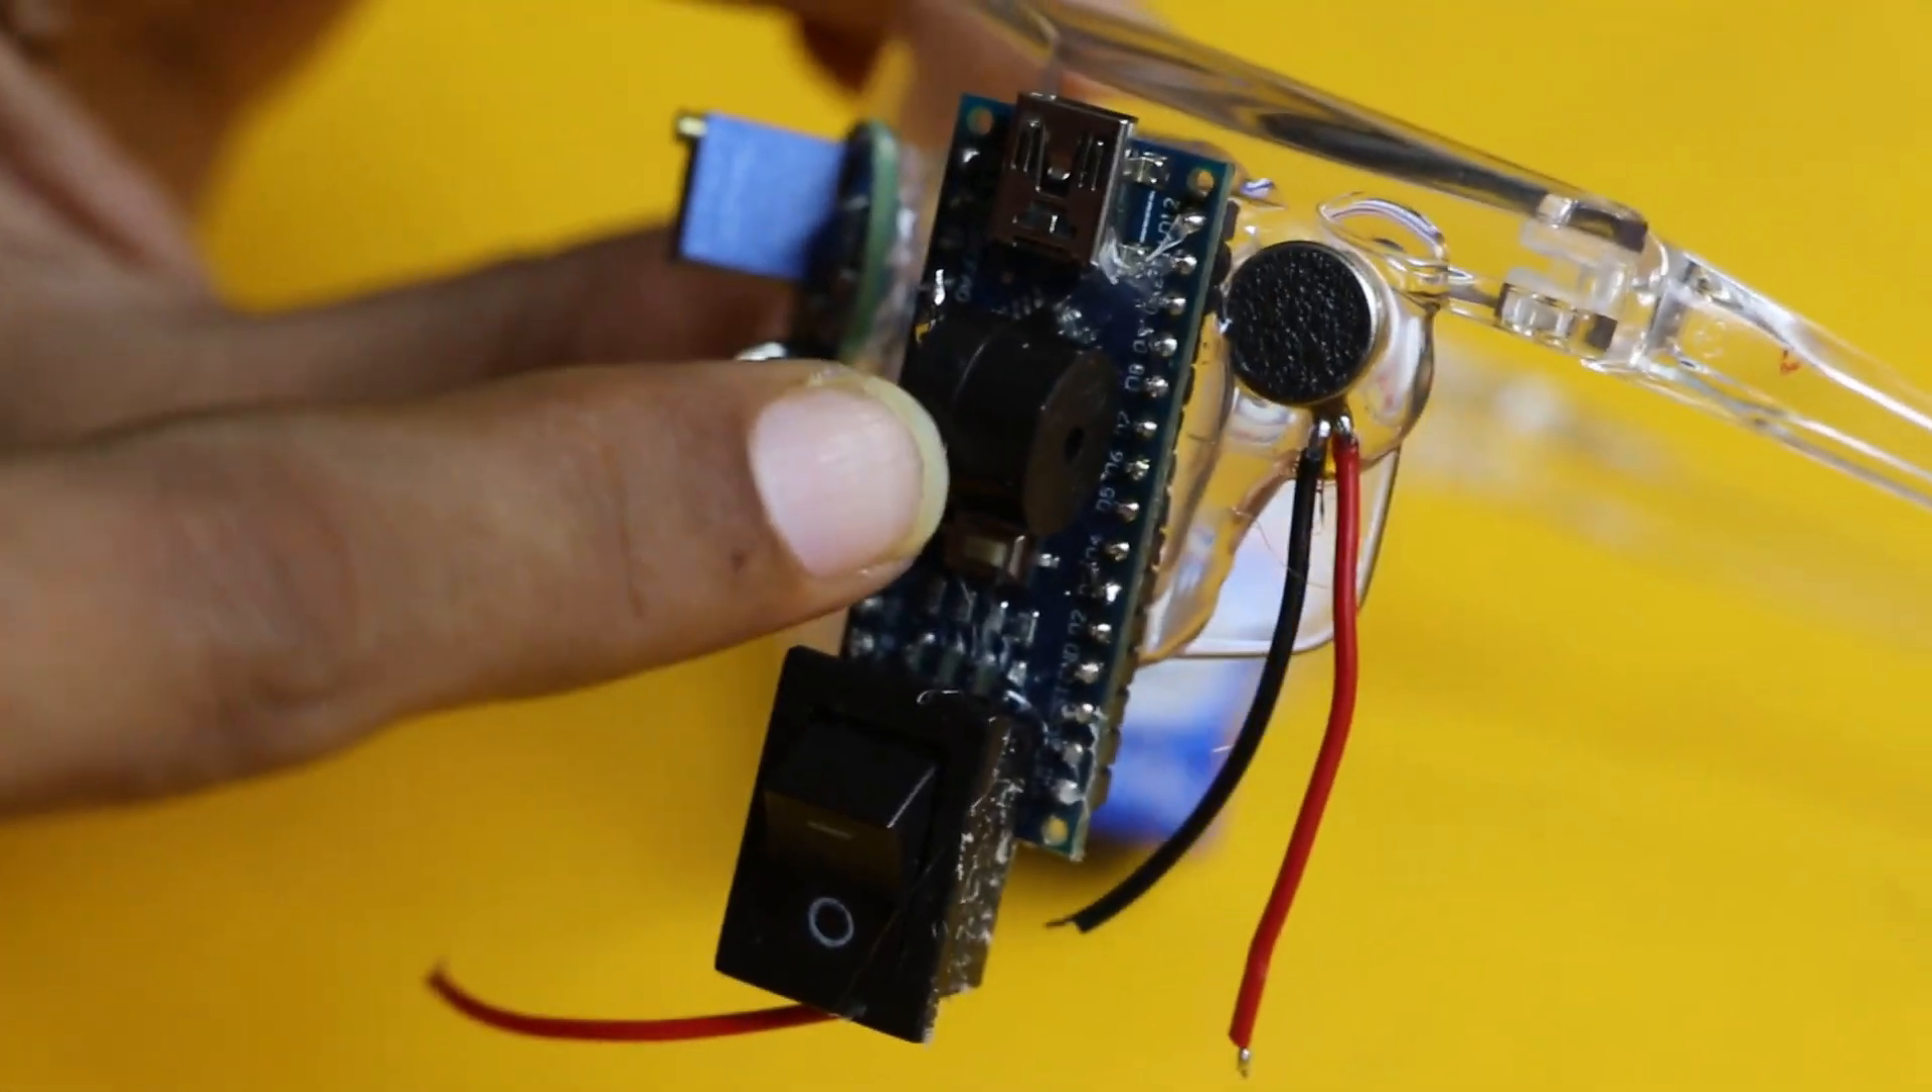So now you can see that all the main components we have placed on the goggle.